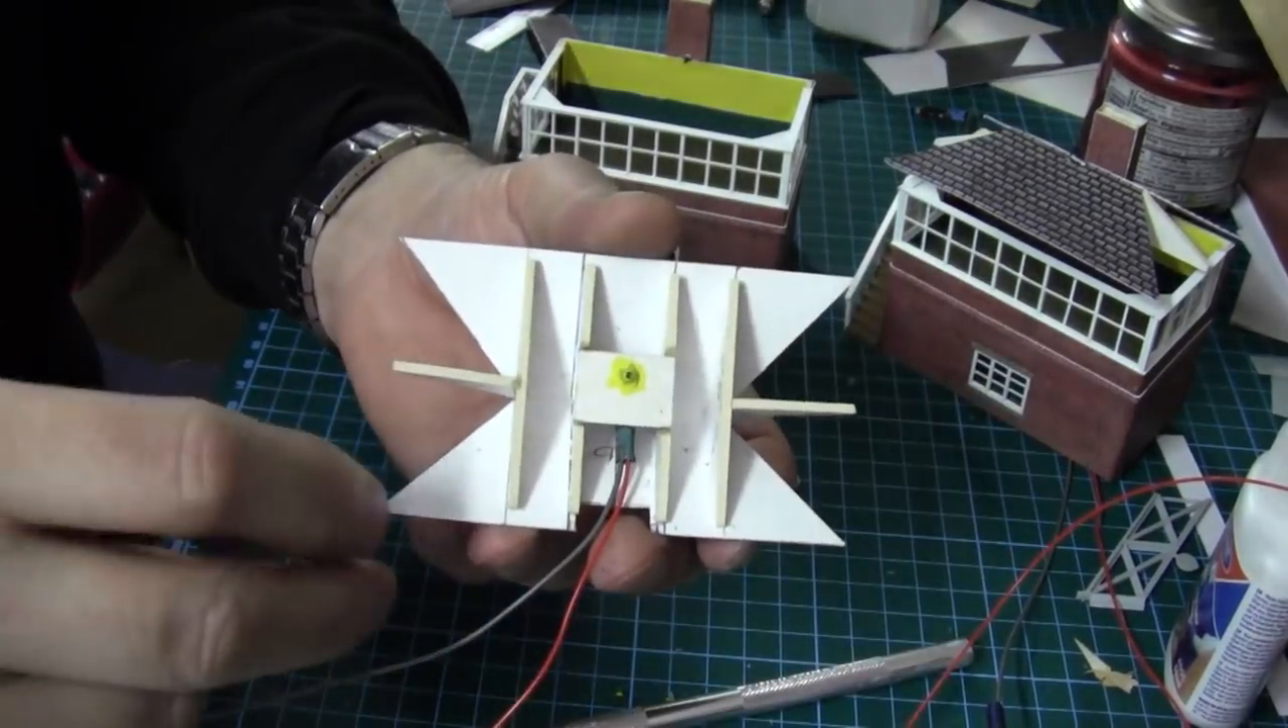Now as you can see I've added the LED with the cables.